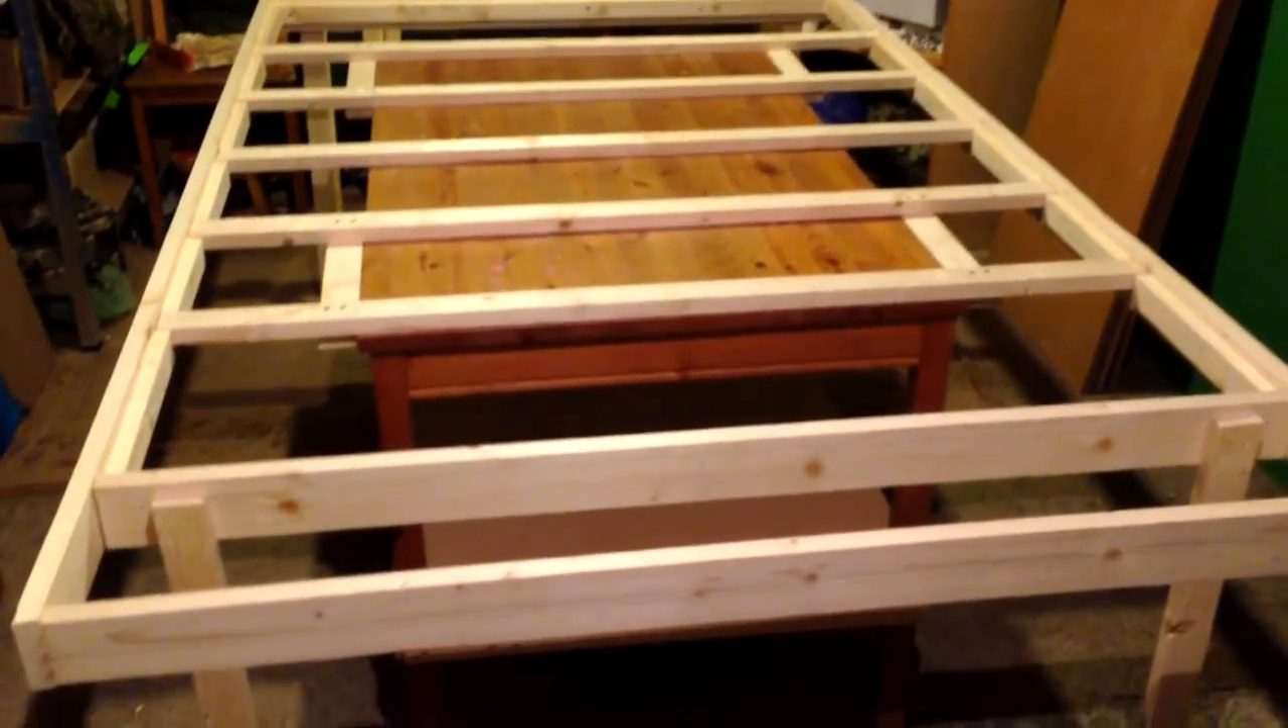And so I've added the four legs in.